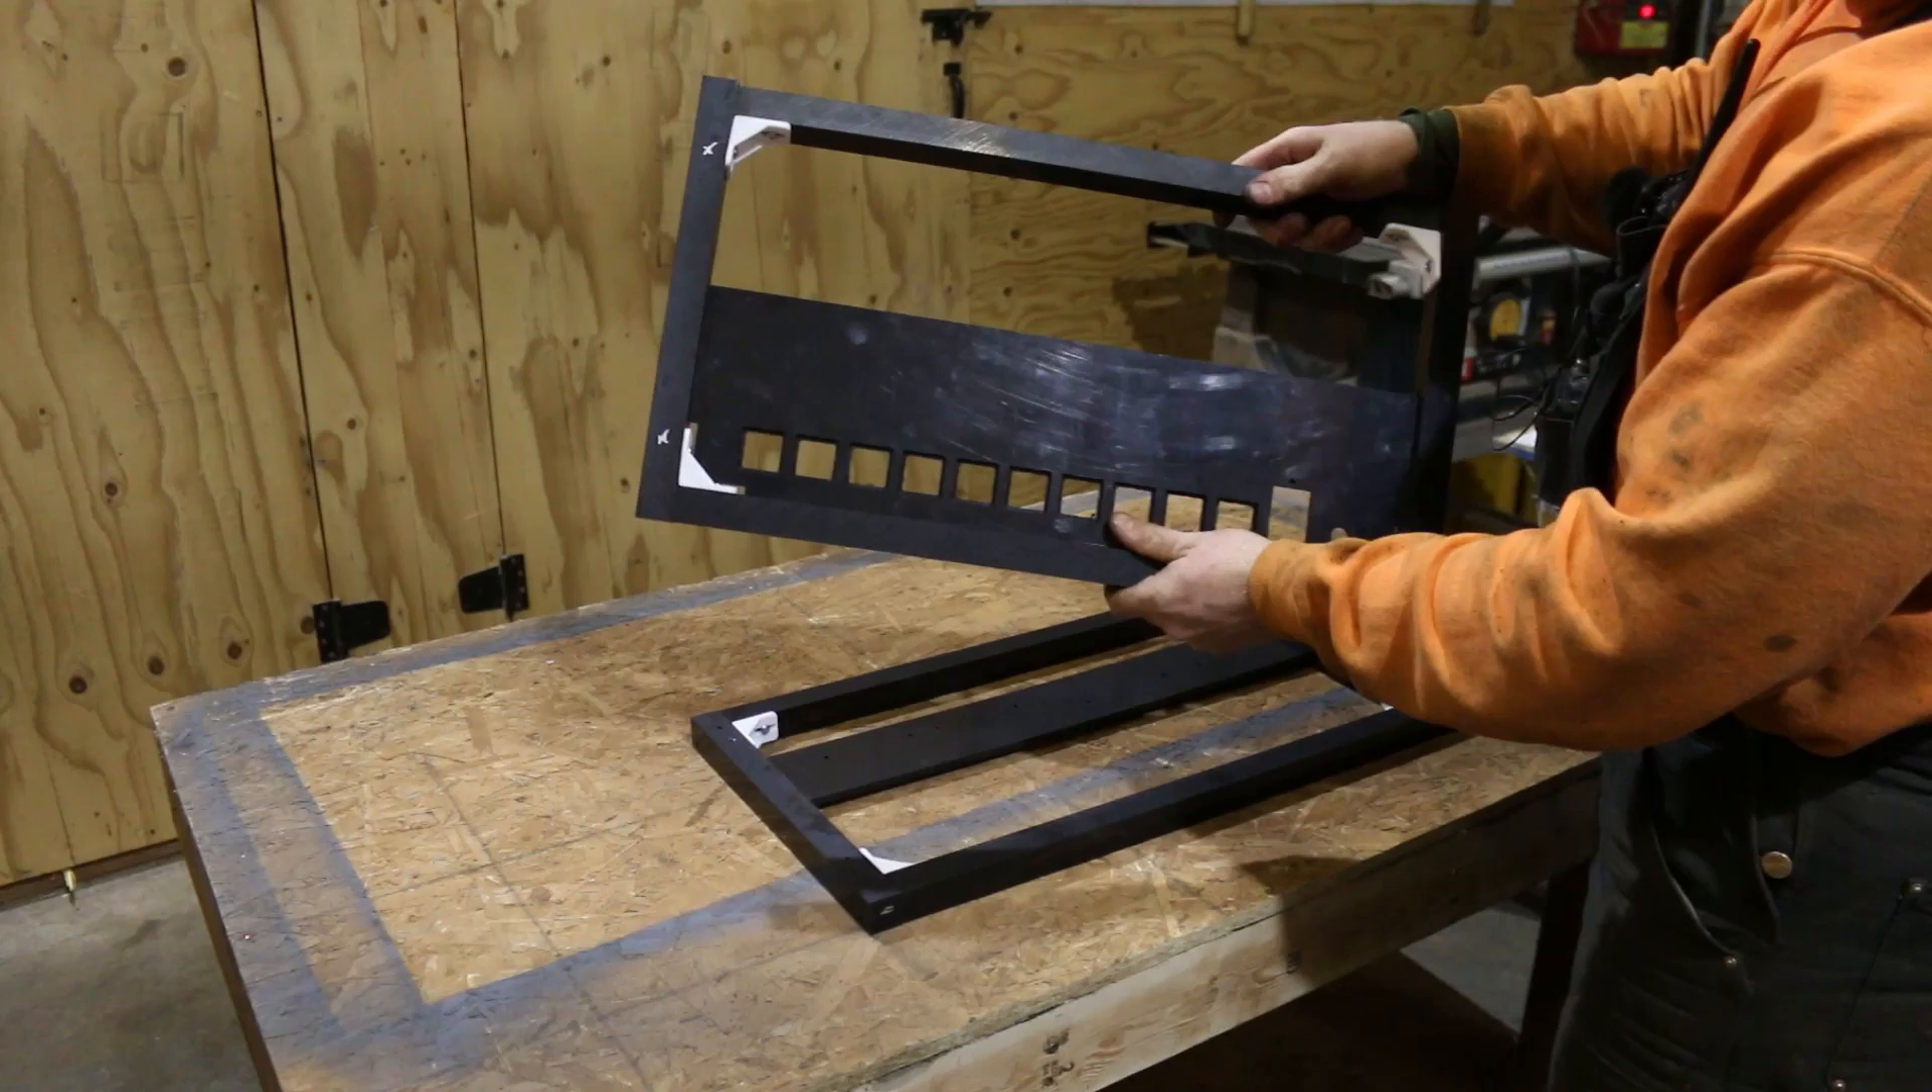Here's the rear panel assembly. I don't have the electrical.